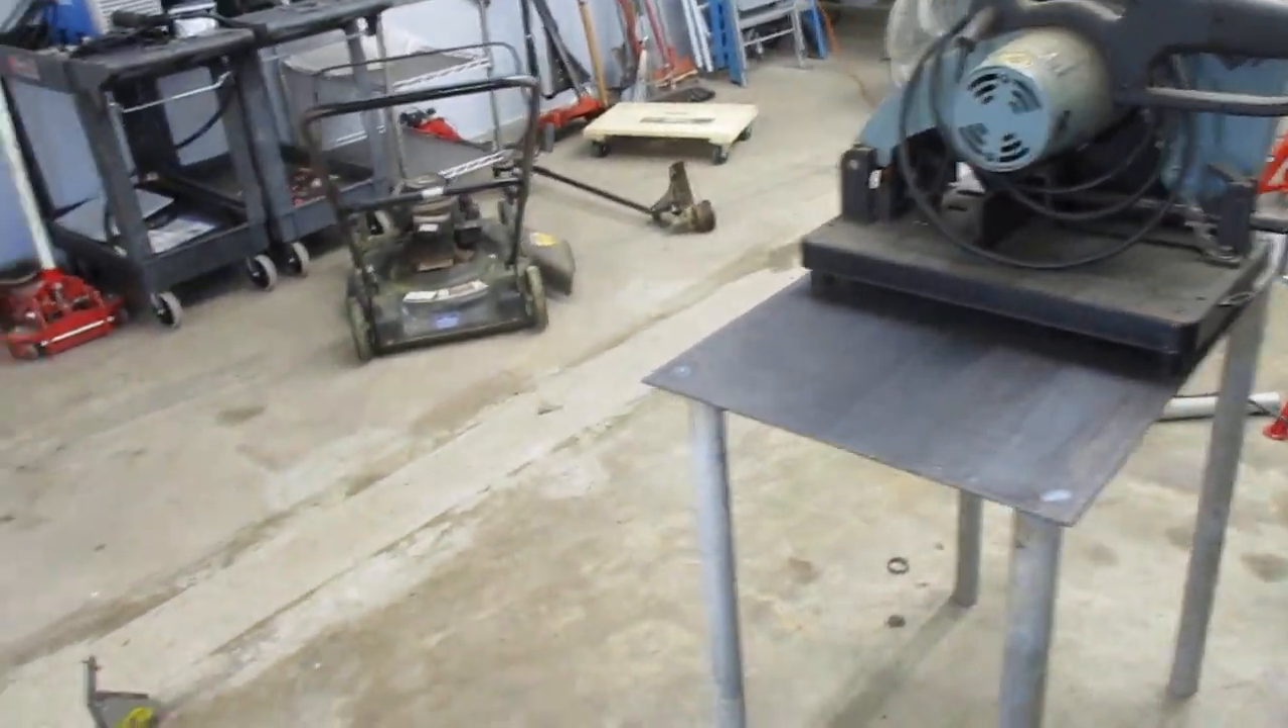This is a quick mock-up on the chop saw stand I still have to finish bracing it and some lengthwise excuse me crosswise supports.